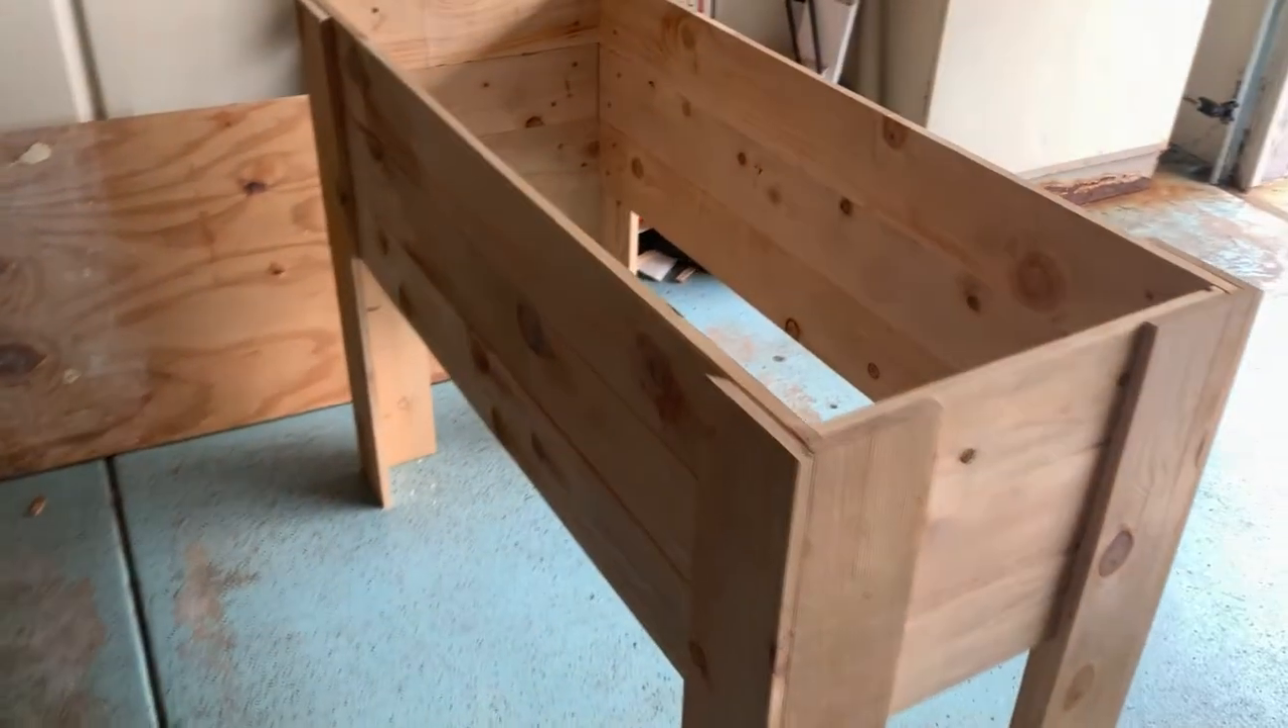We've assembled the box still missing the bottom.